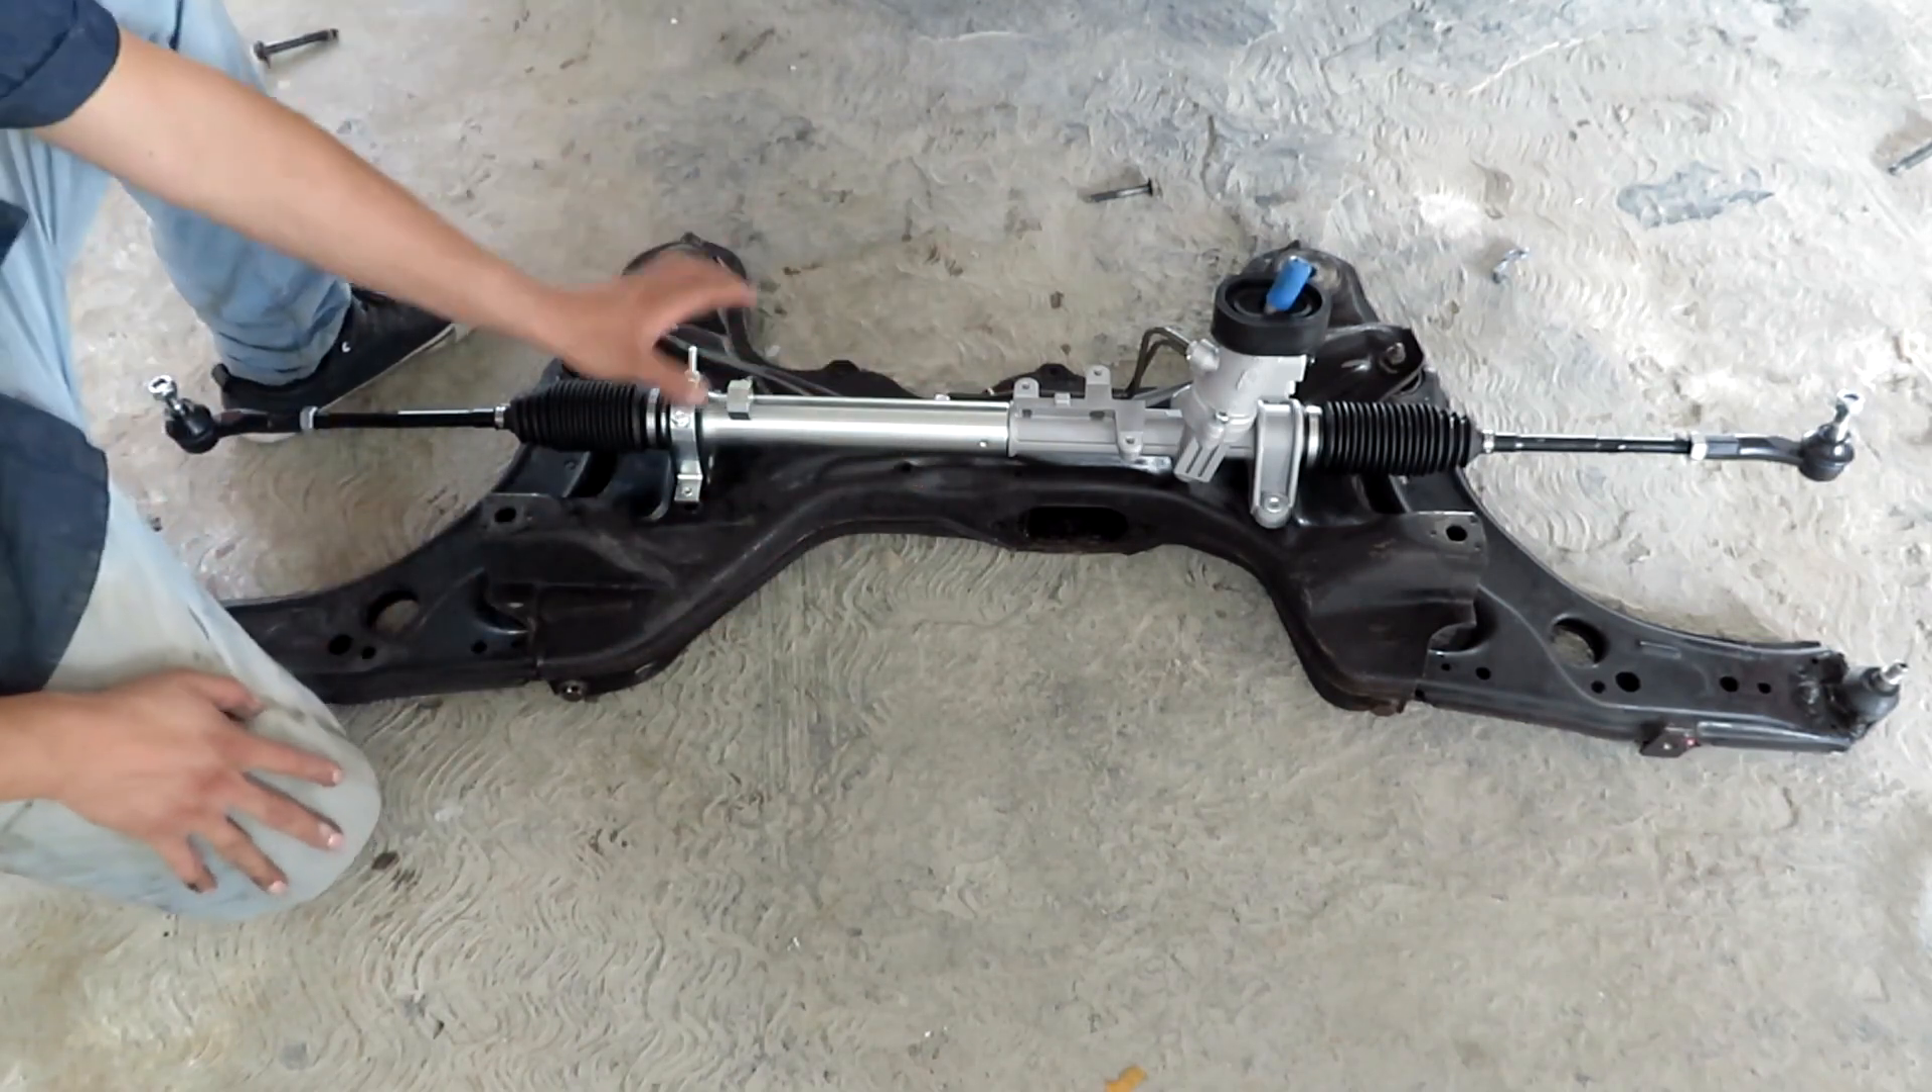Ahora si ya tenemos nuestra caja de dirección nueva montada aquí encima de nuestro puente.